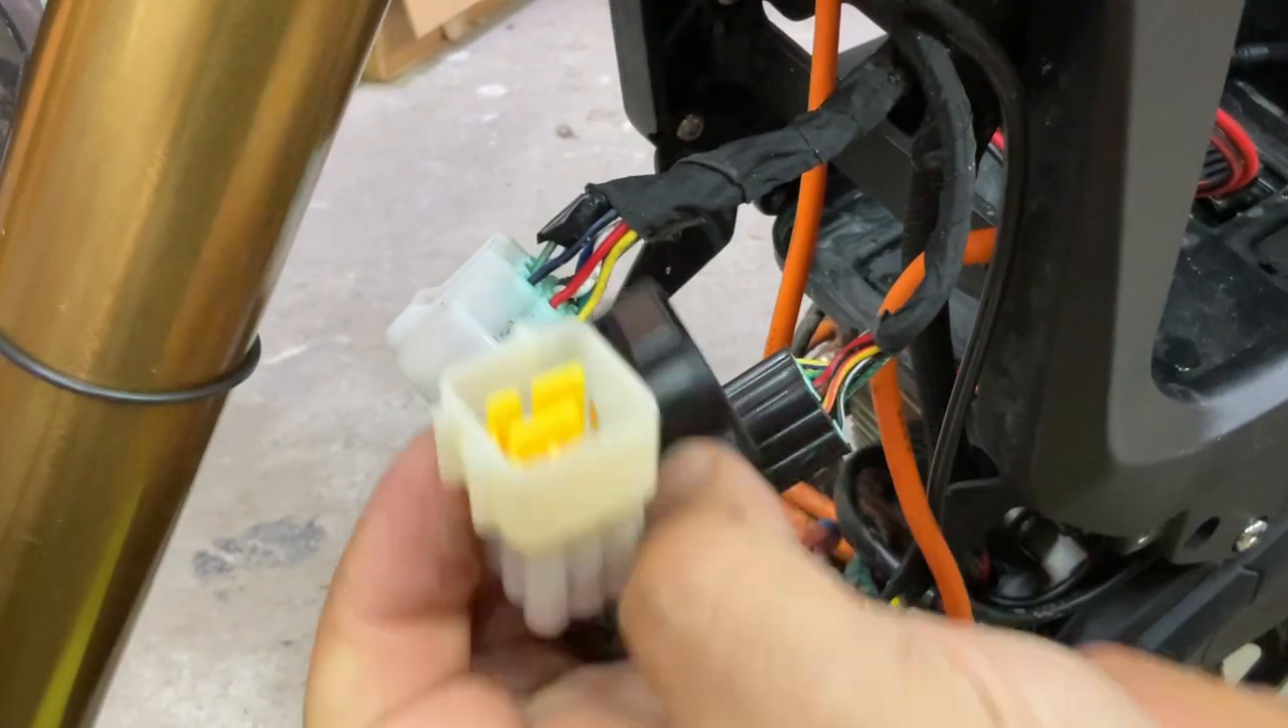Now the communication cables from the controller have been disconnected.